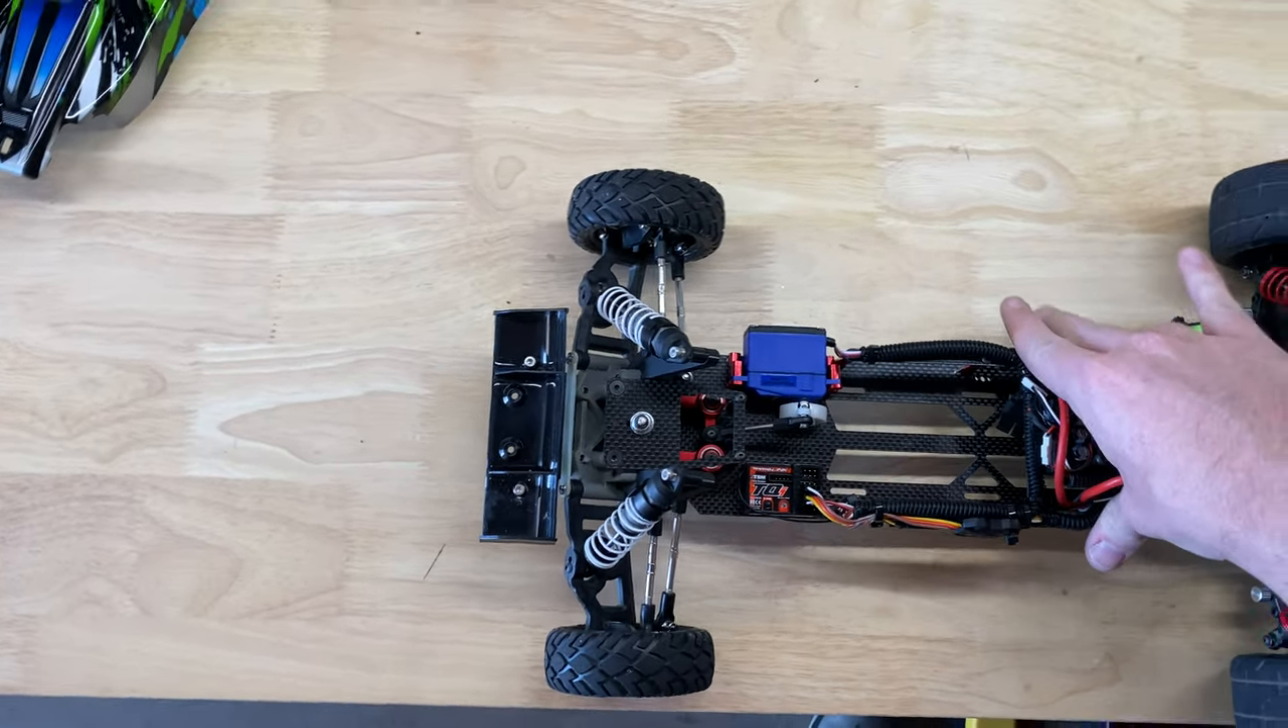Tires are back on and we are looking really really good.